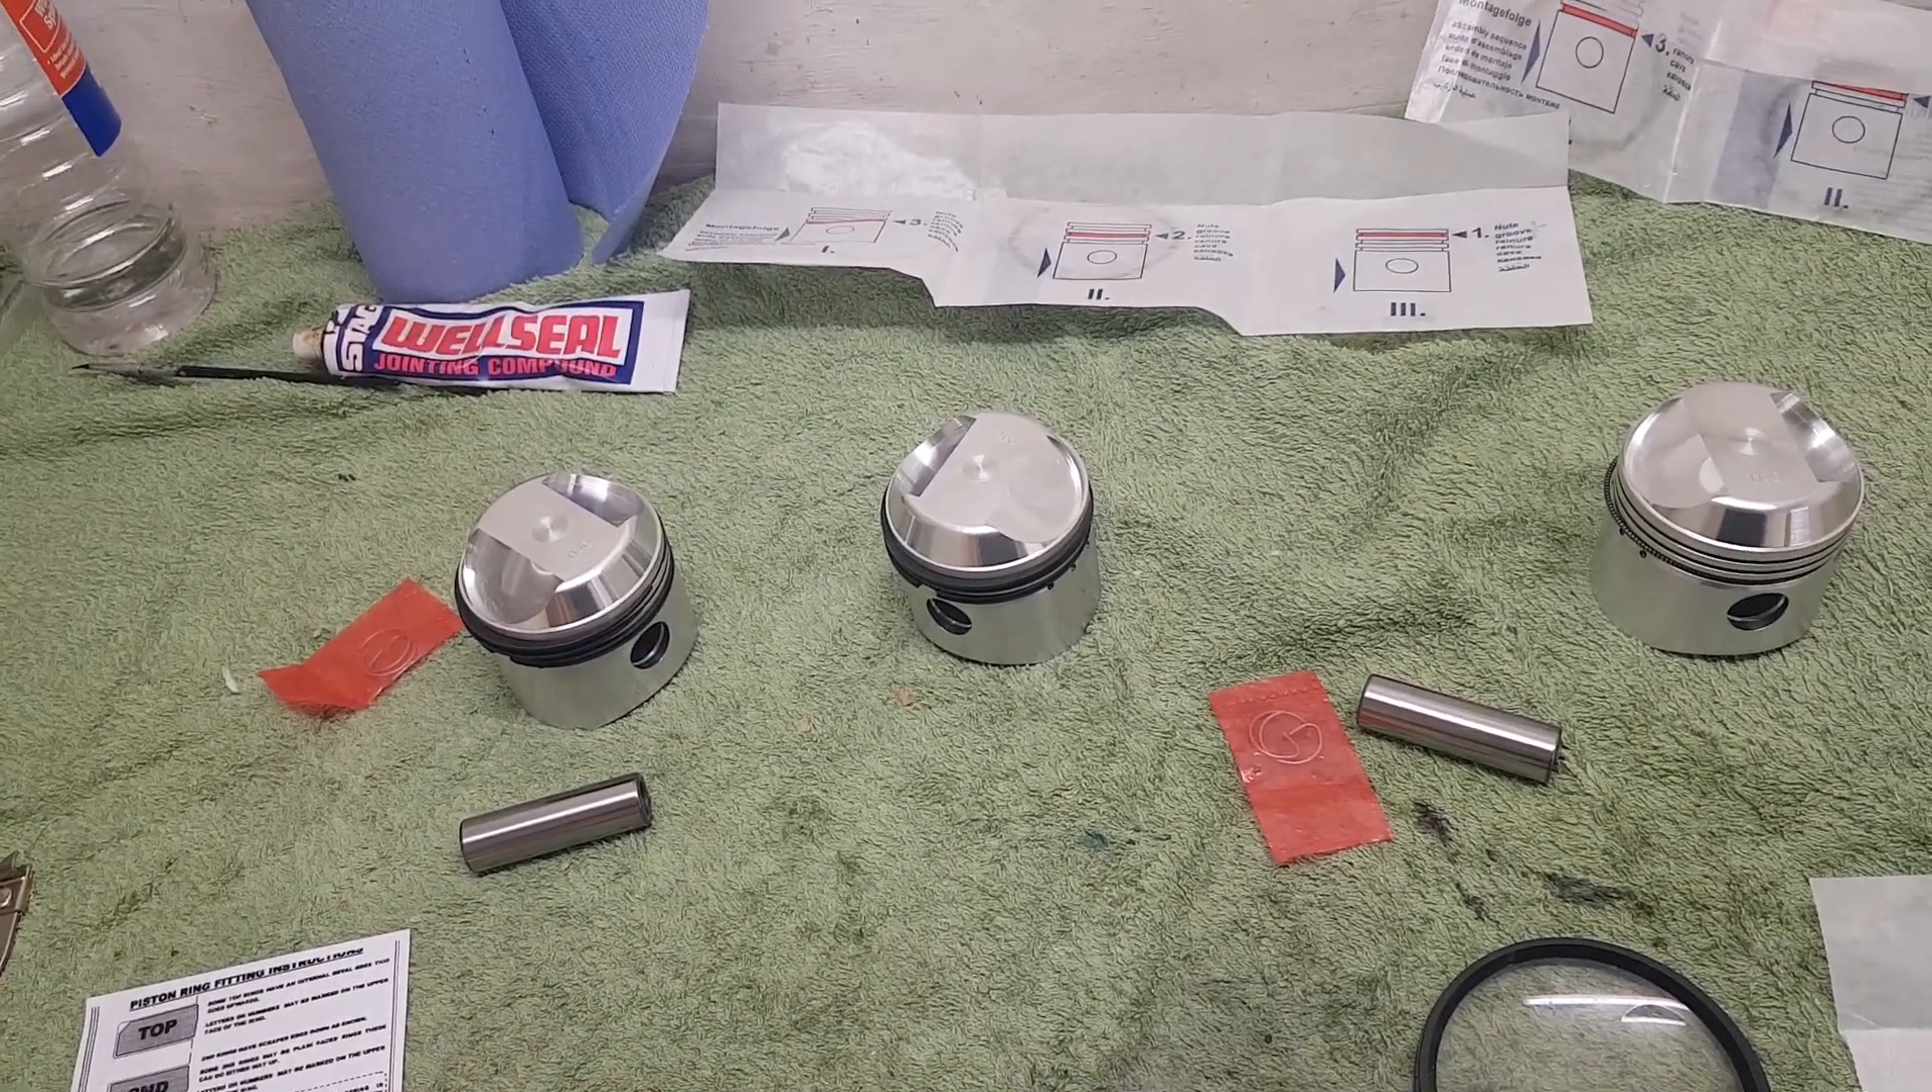So what i've started to do is i've started to fit the piston rings to the pistons.